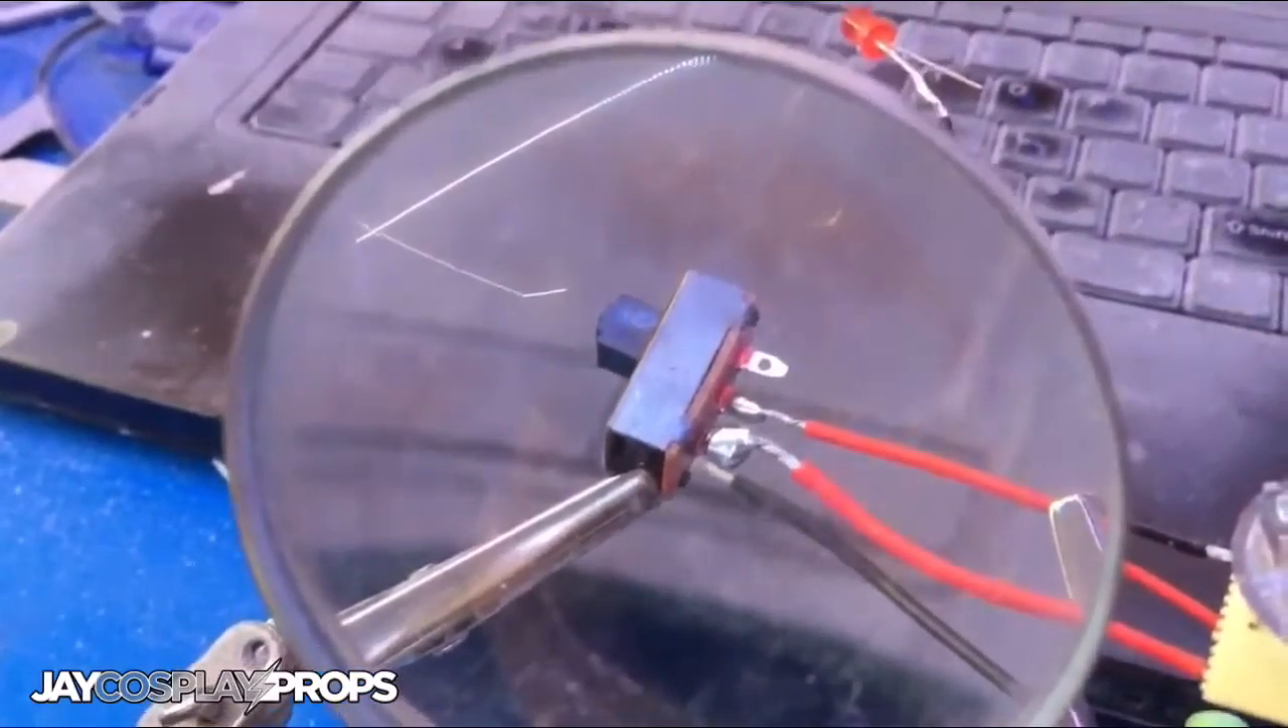Here we are with our first little switch soldered up.